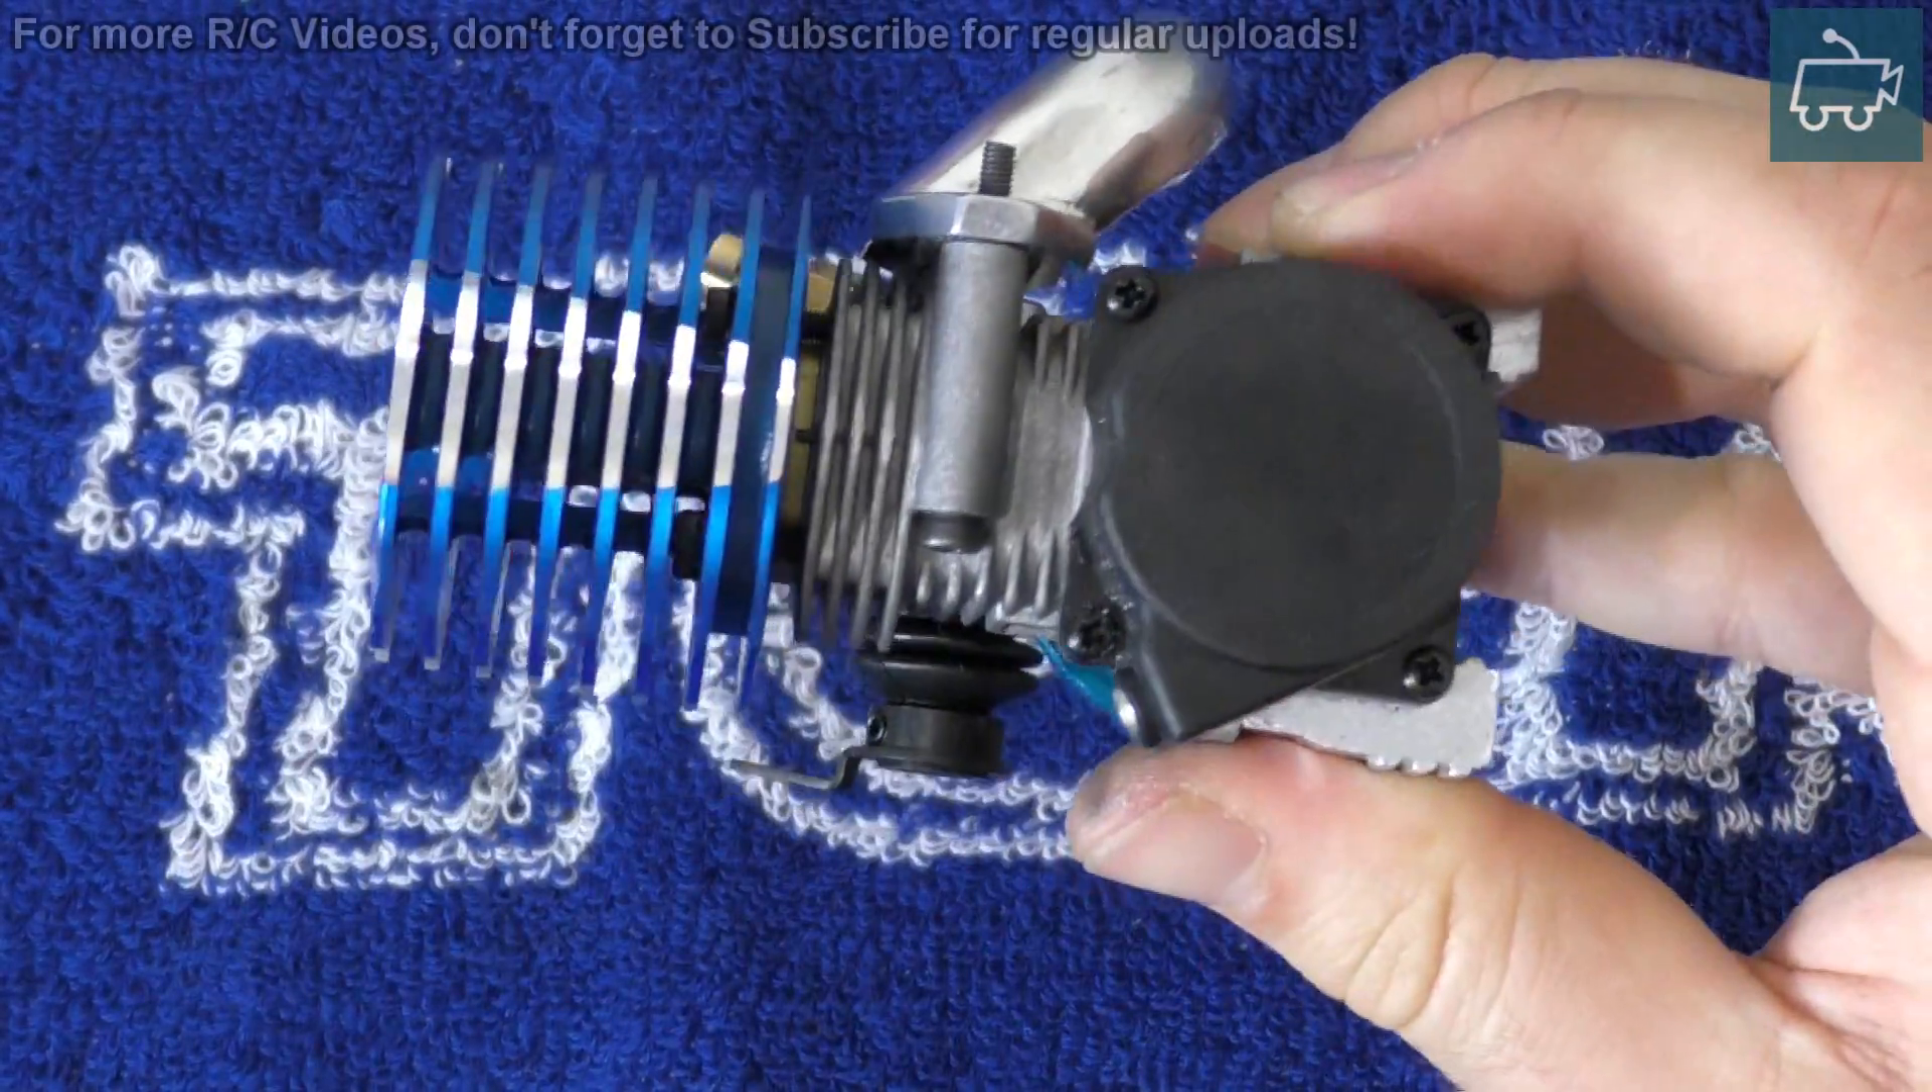Now, as you can probably see, I've already removed the engine from the car.